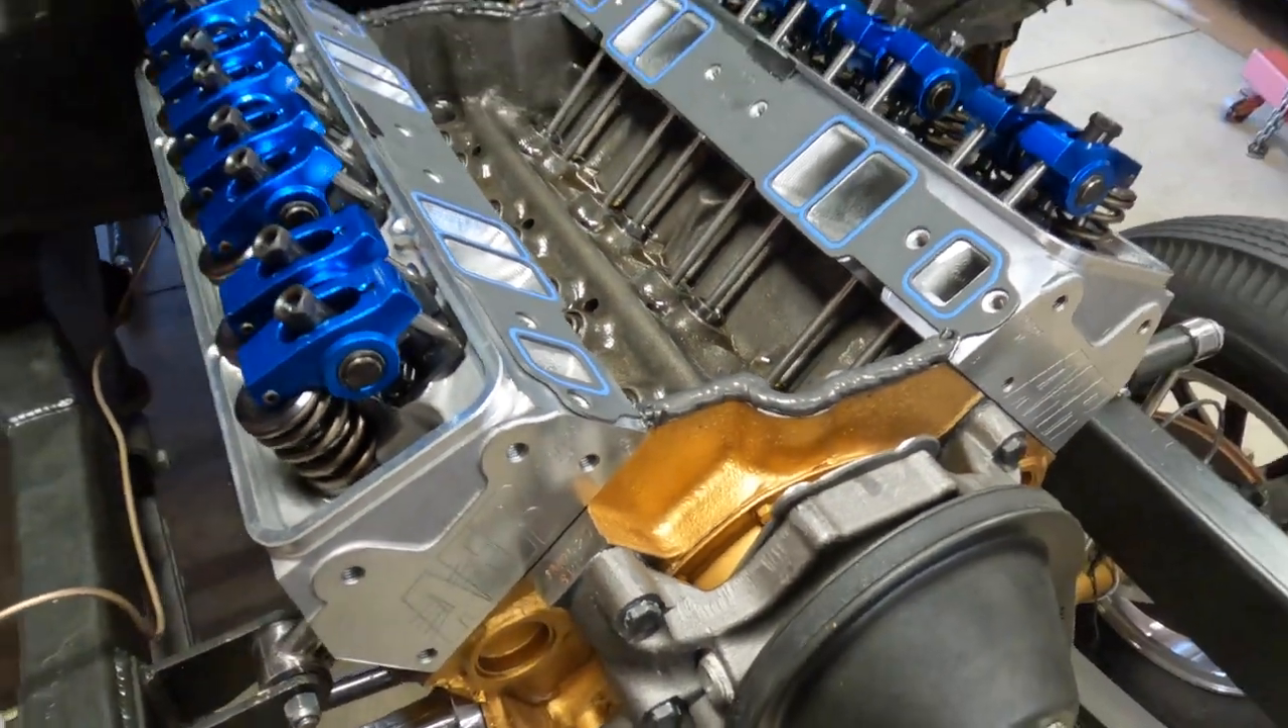All right, we've got the intake gaskets on, some big old holes in them suckers, and we've got the great wall of china of sealant right here, front and back.